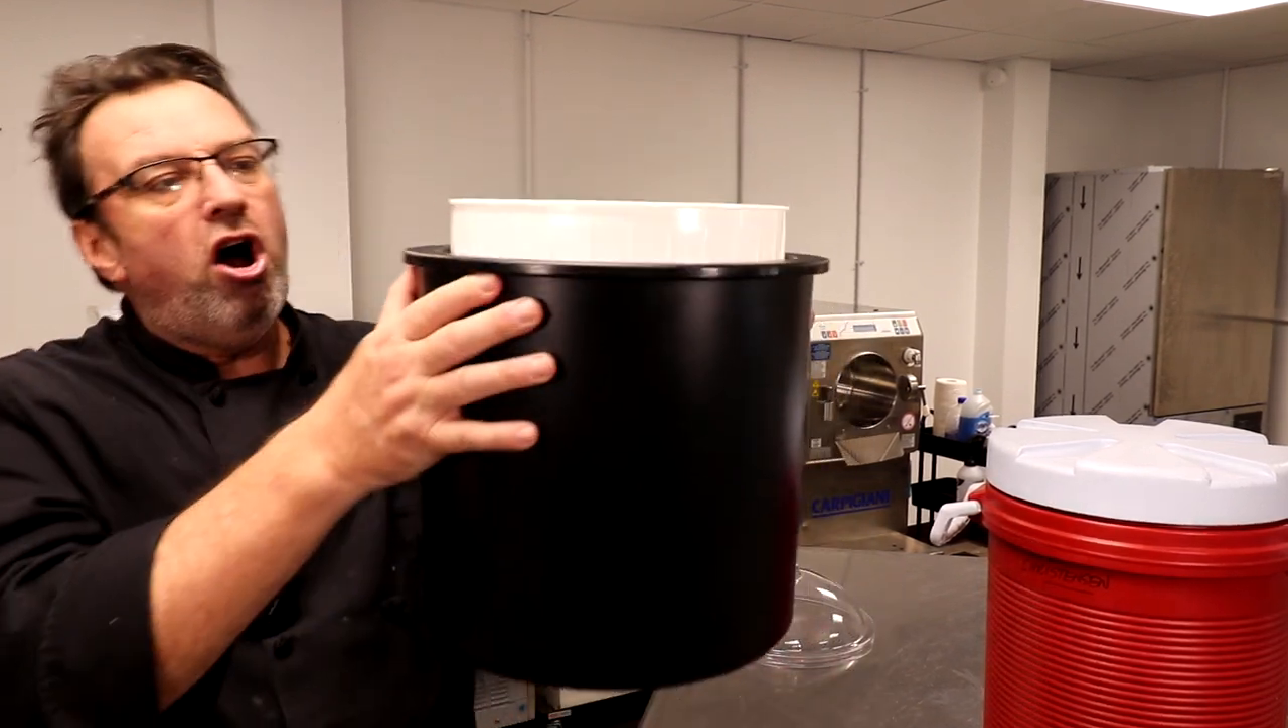The bucket actually sits up a little bit higher than the actual crock.